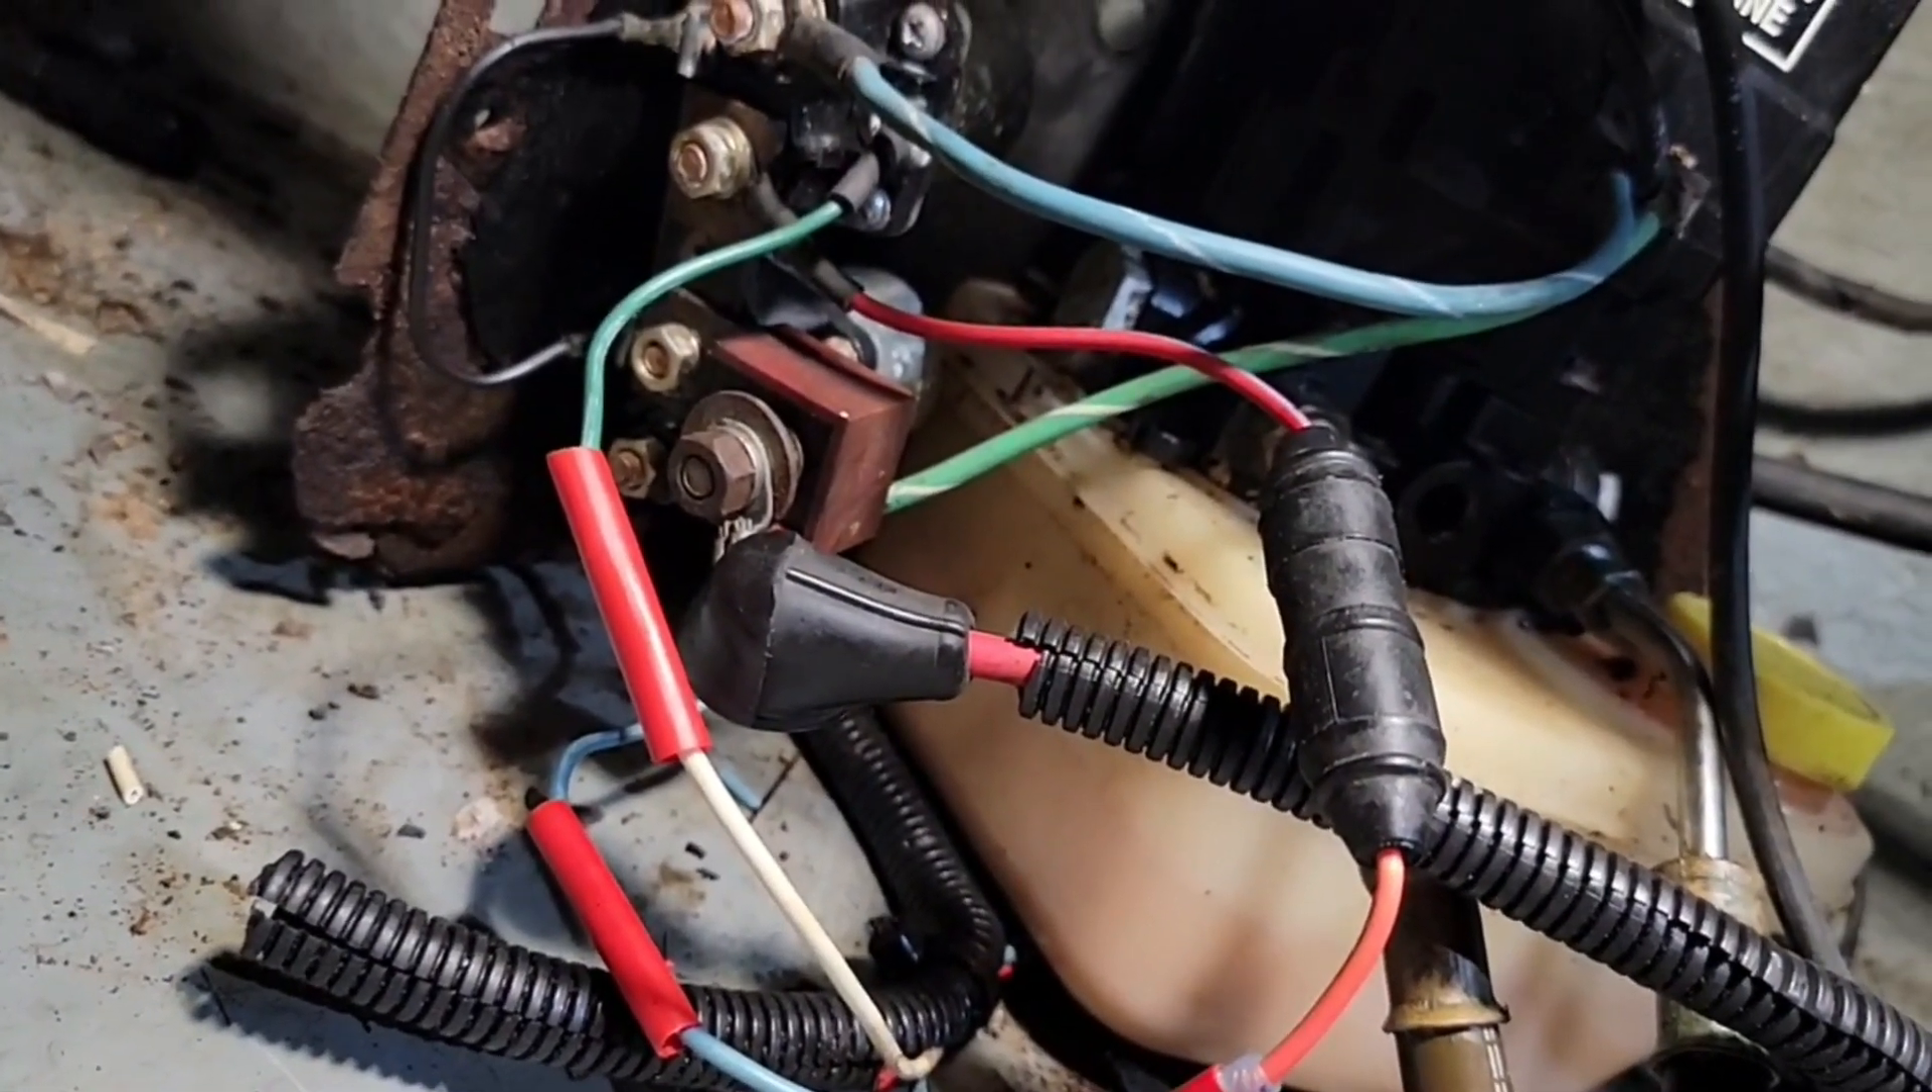Here's the three wires I've got heat shrink on them.